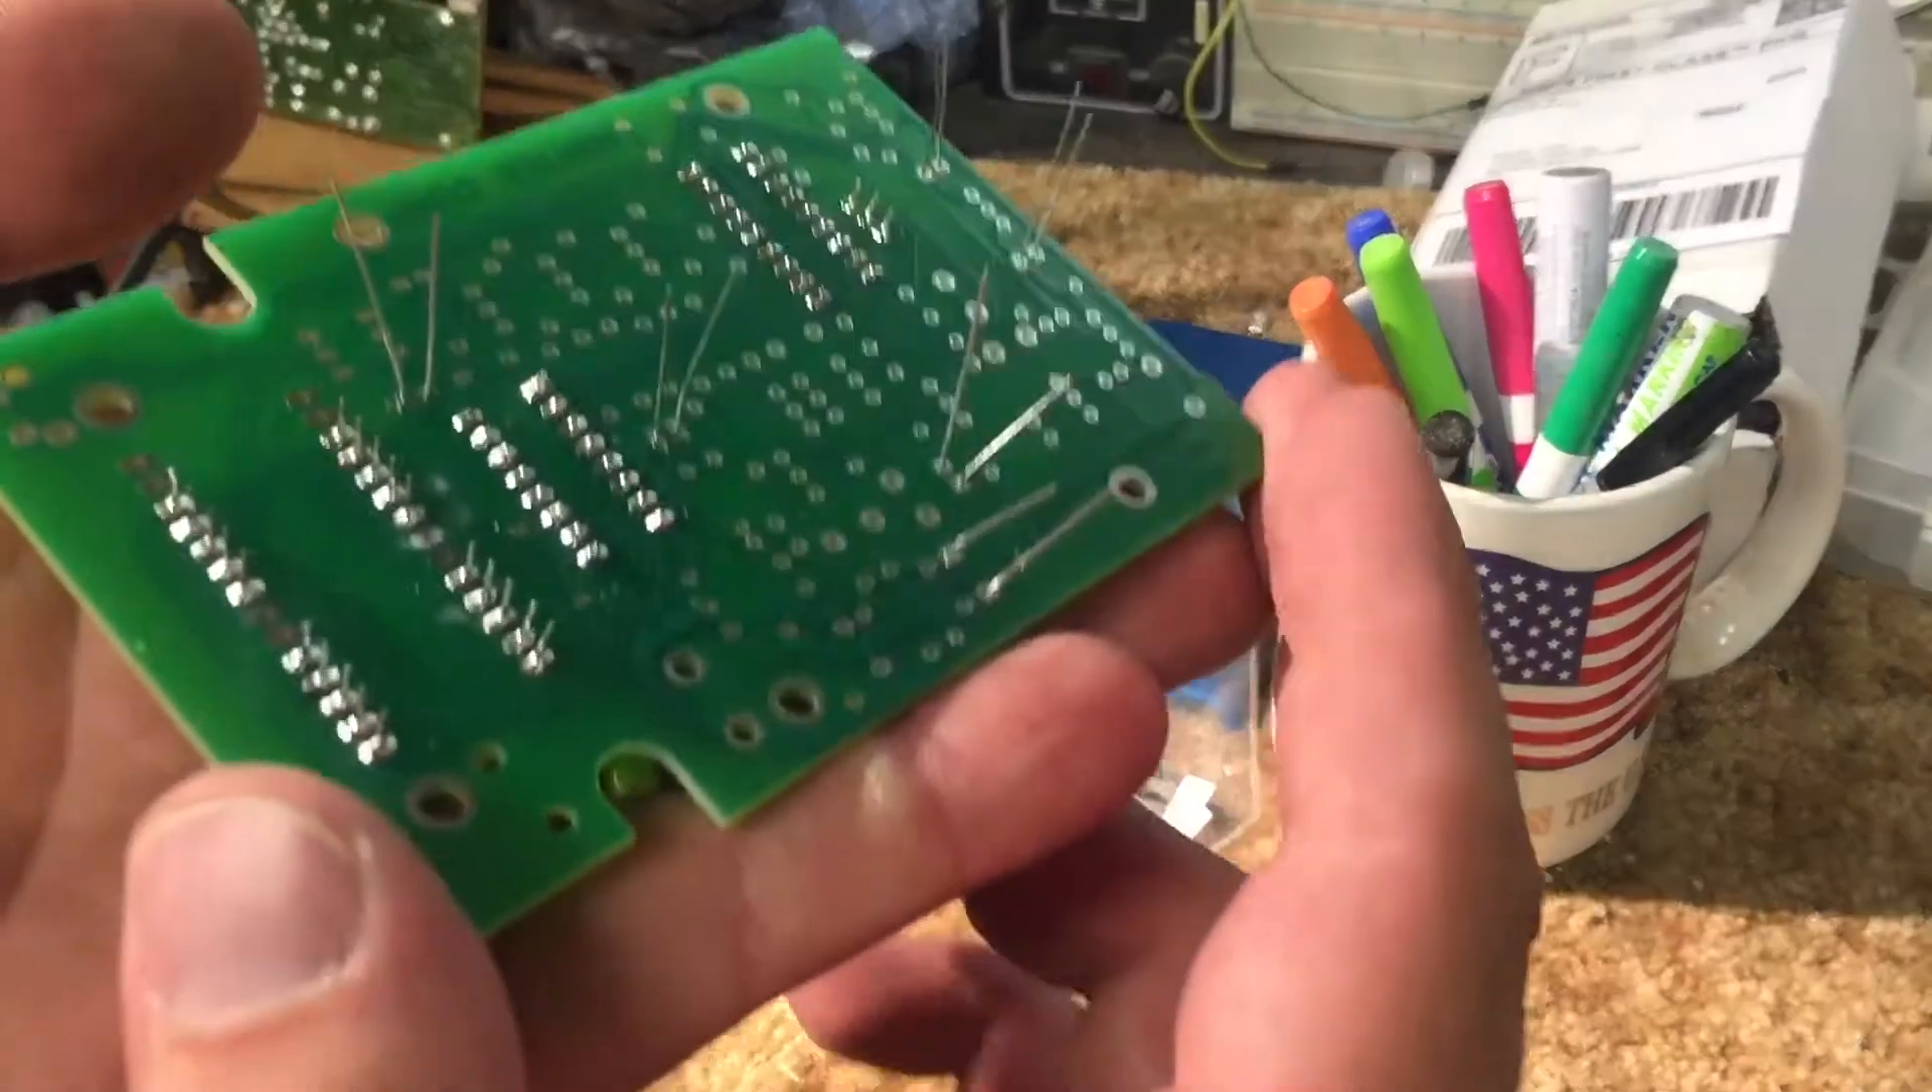And now you'll notice these are the first components that have extra long uh legs i will cut these off after i solder this set of uh one two three four five six capacitors.